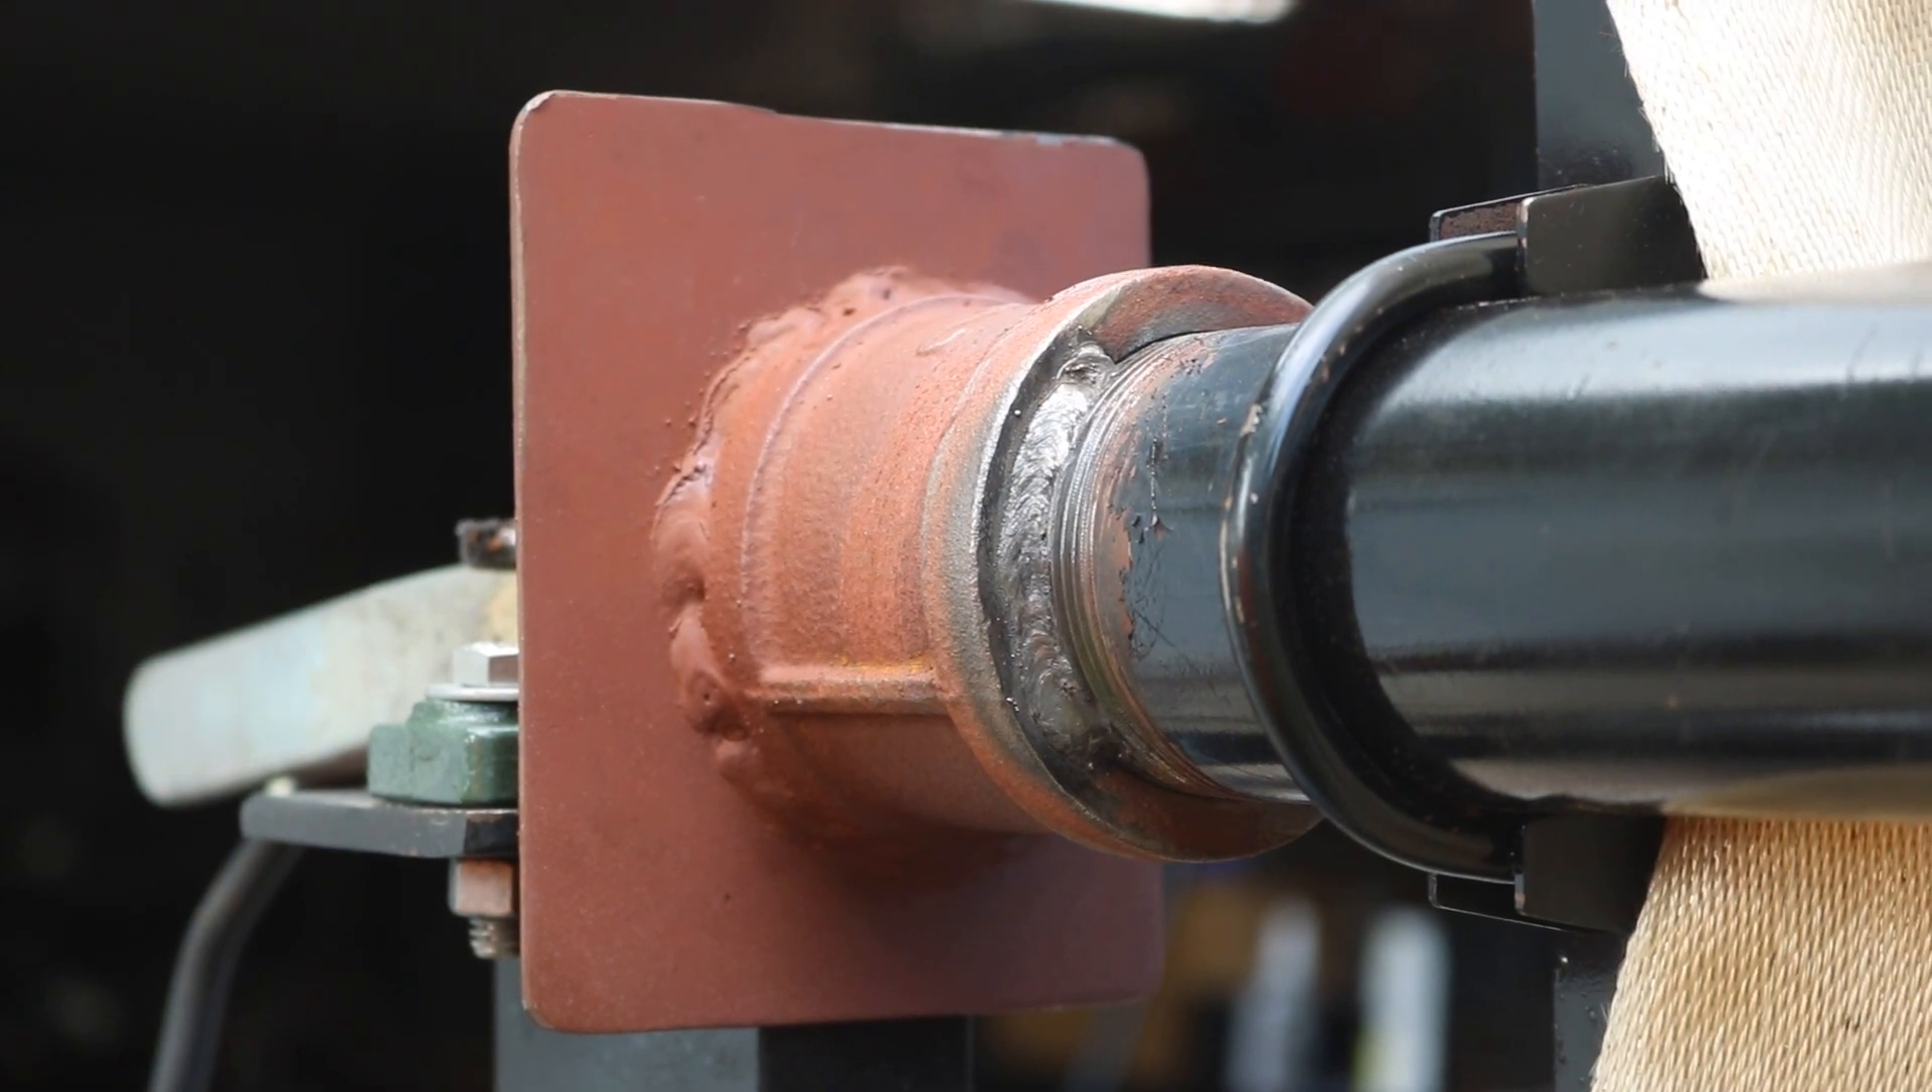I just welded a bead here from the pipe to the coupler so they're together forever.